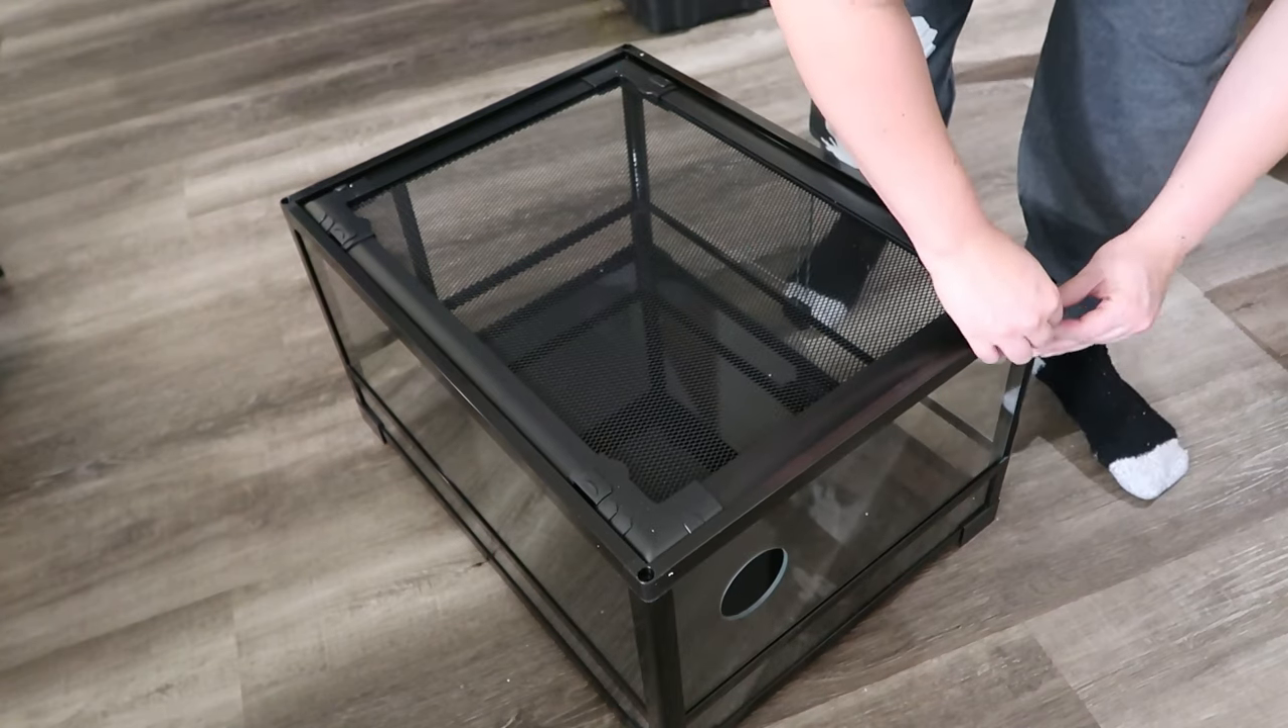And then the top just sits right on to make sure that everything is lined up. The corners are lined up, the sides are lined up, that way it sits on properly.